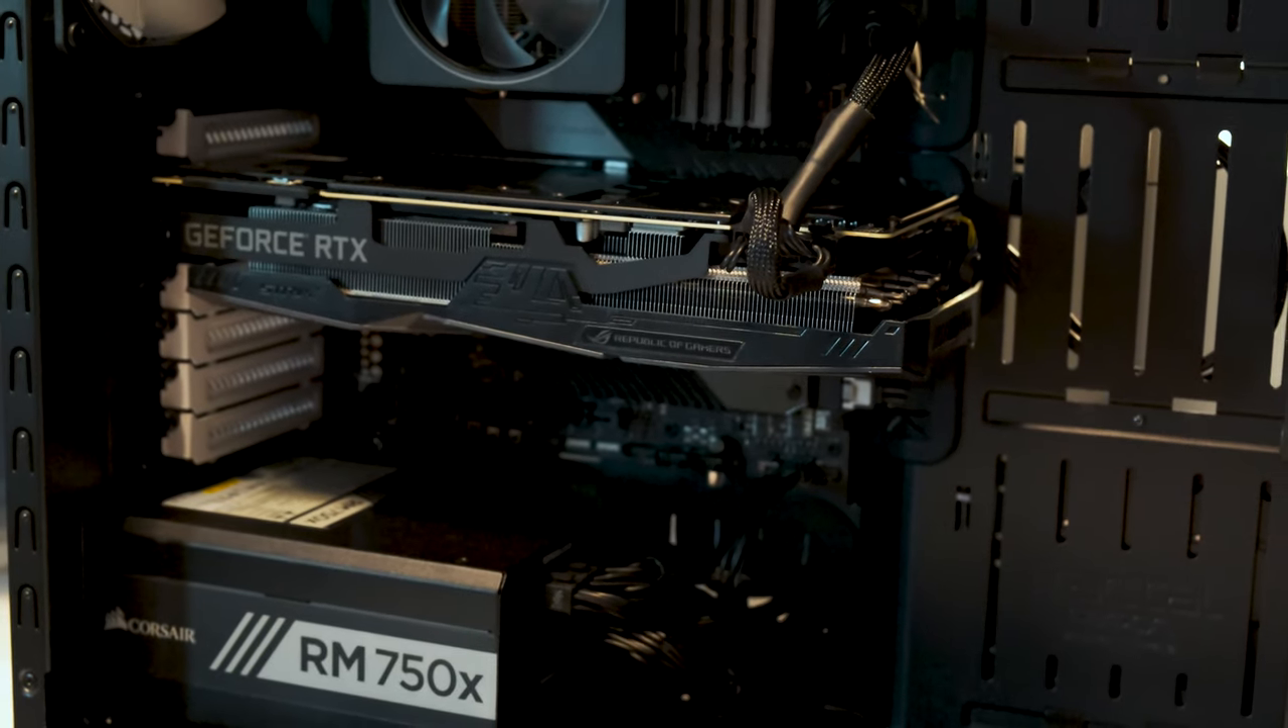So now the GPU is installed inside of the case and you have connected the power.